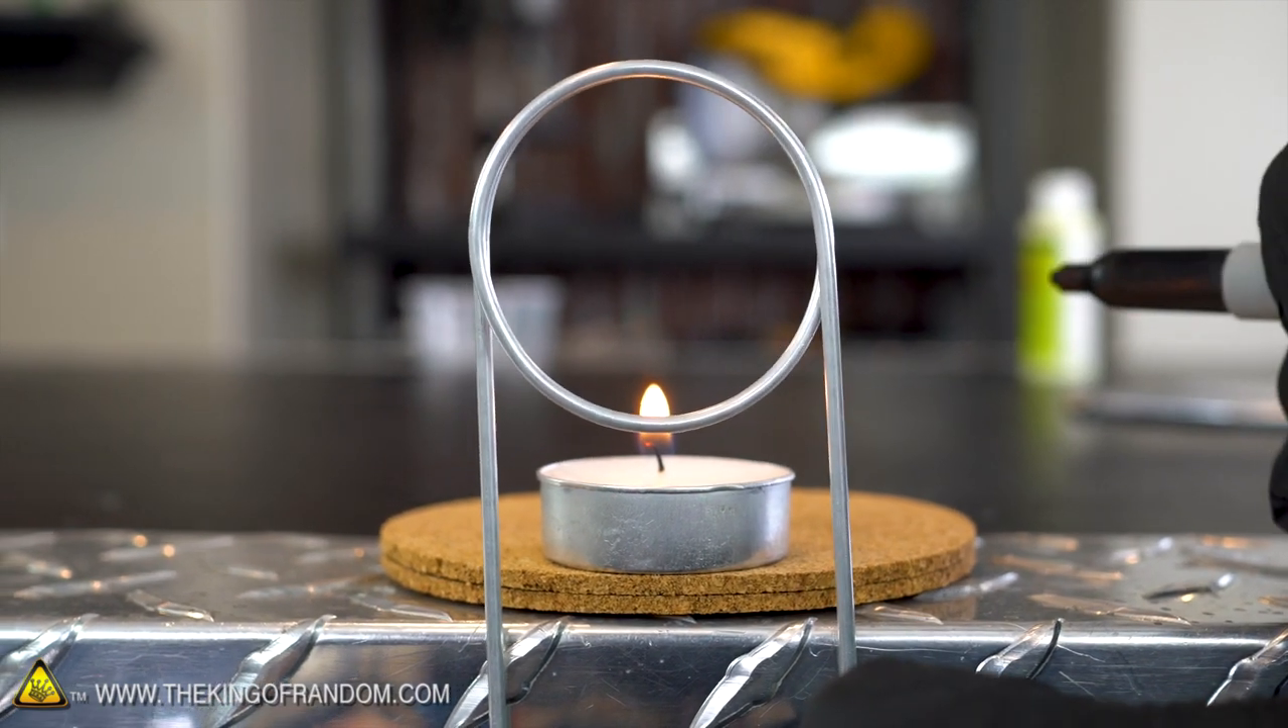You may also notice that the loop I put in the aluminum is large enough that the sides of our aluminum tube fit on the sides of the candle.